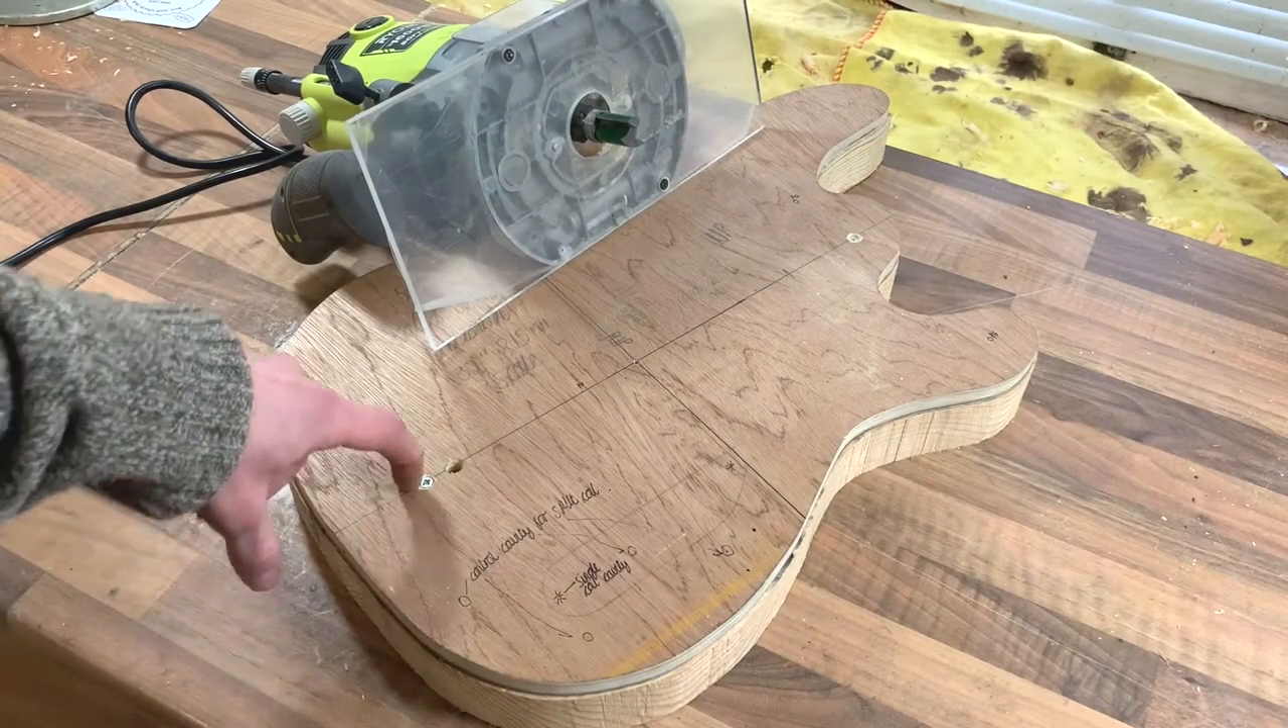That's the body cut out now, and I've attached my template with a couple of screws.